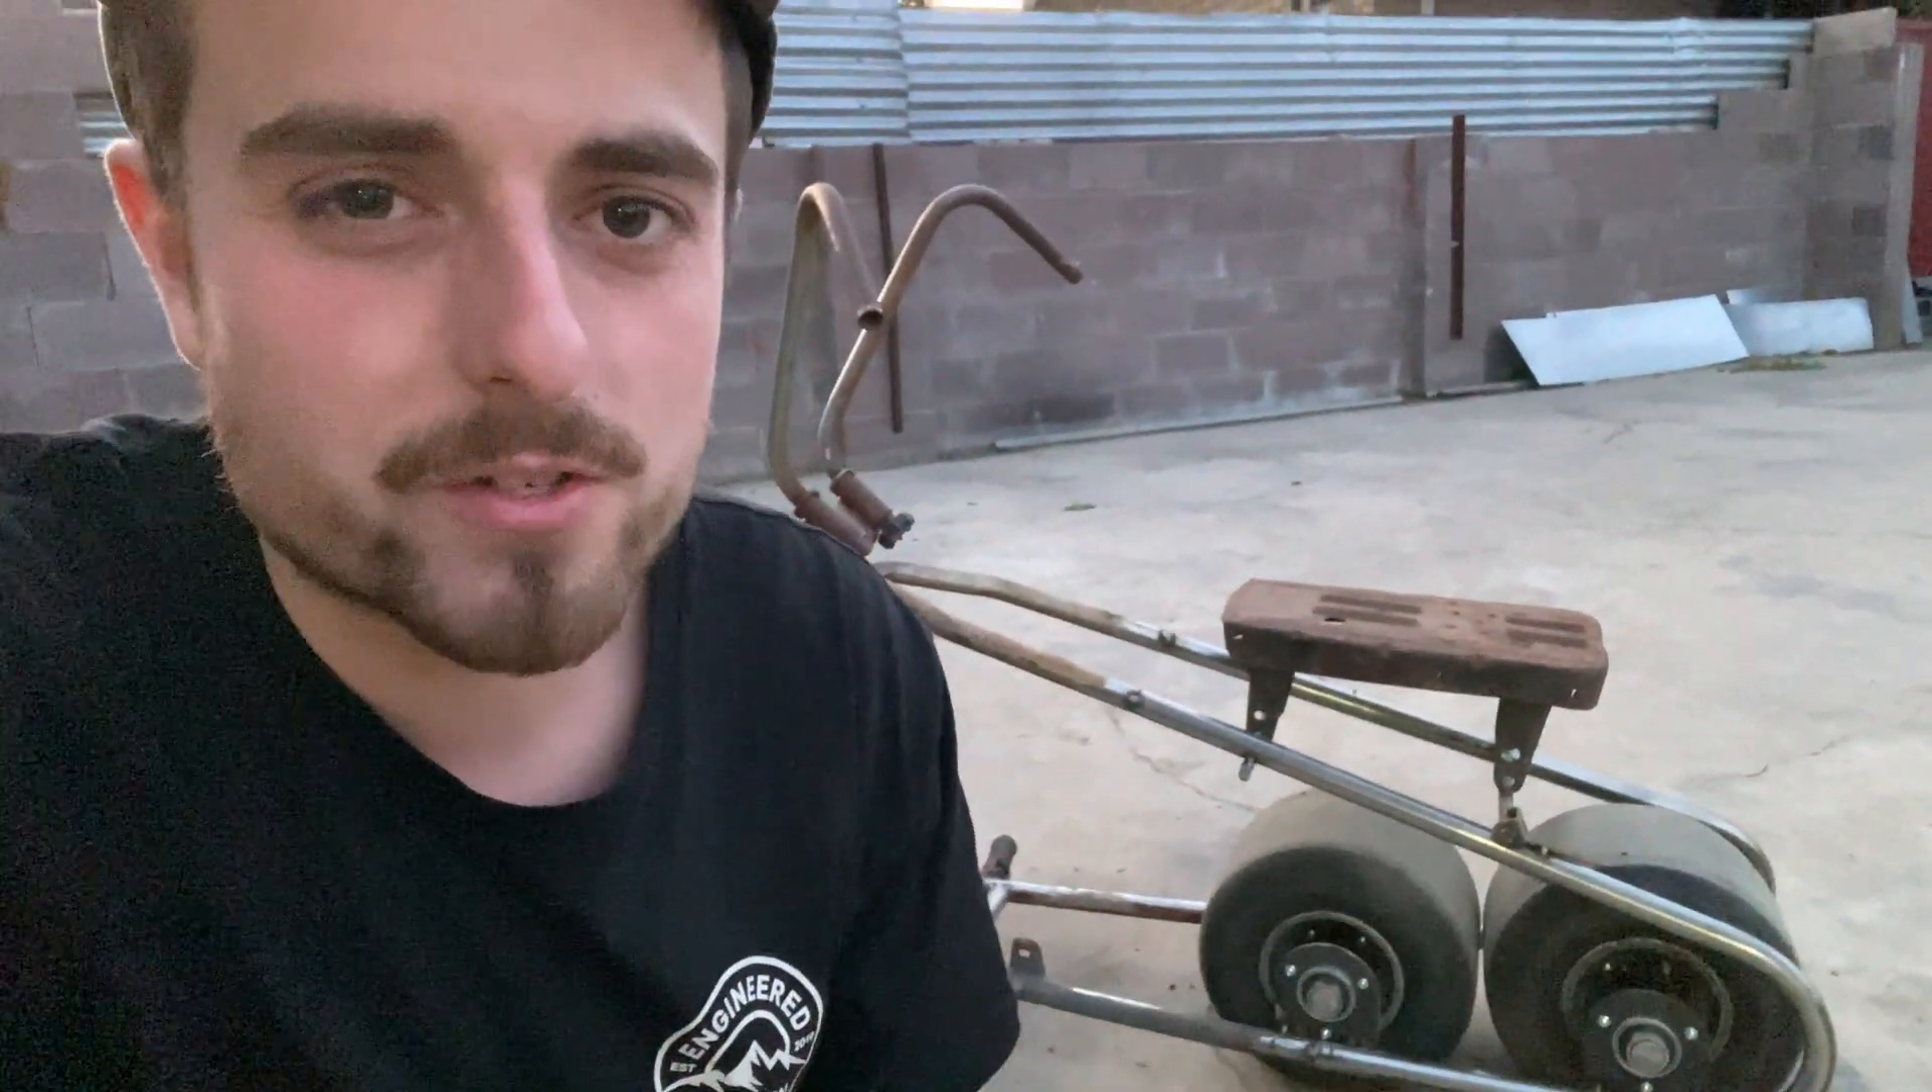We've still got to play around with those rear wheels a little bit. They are a little bit too close.